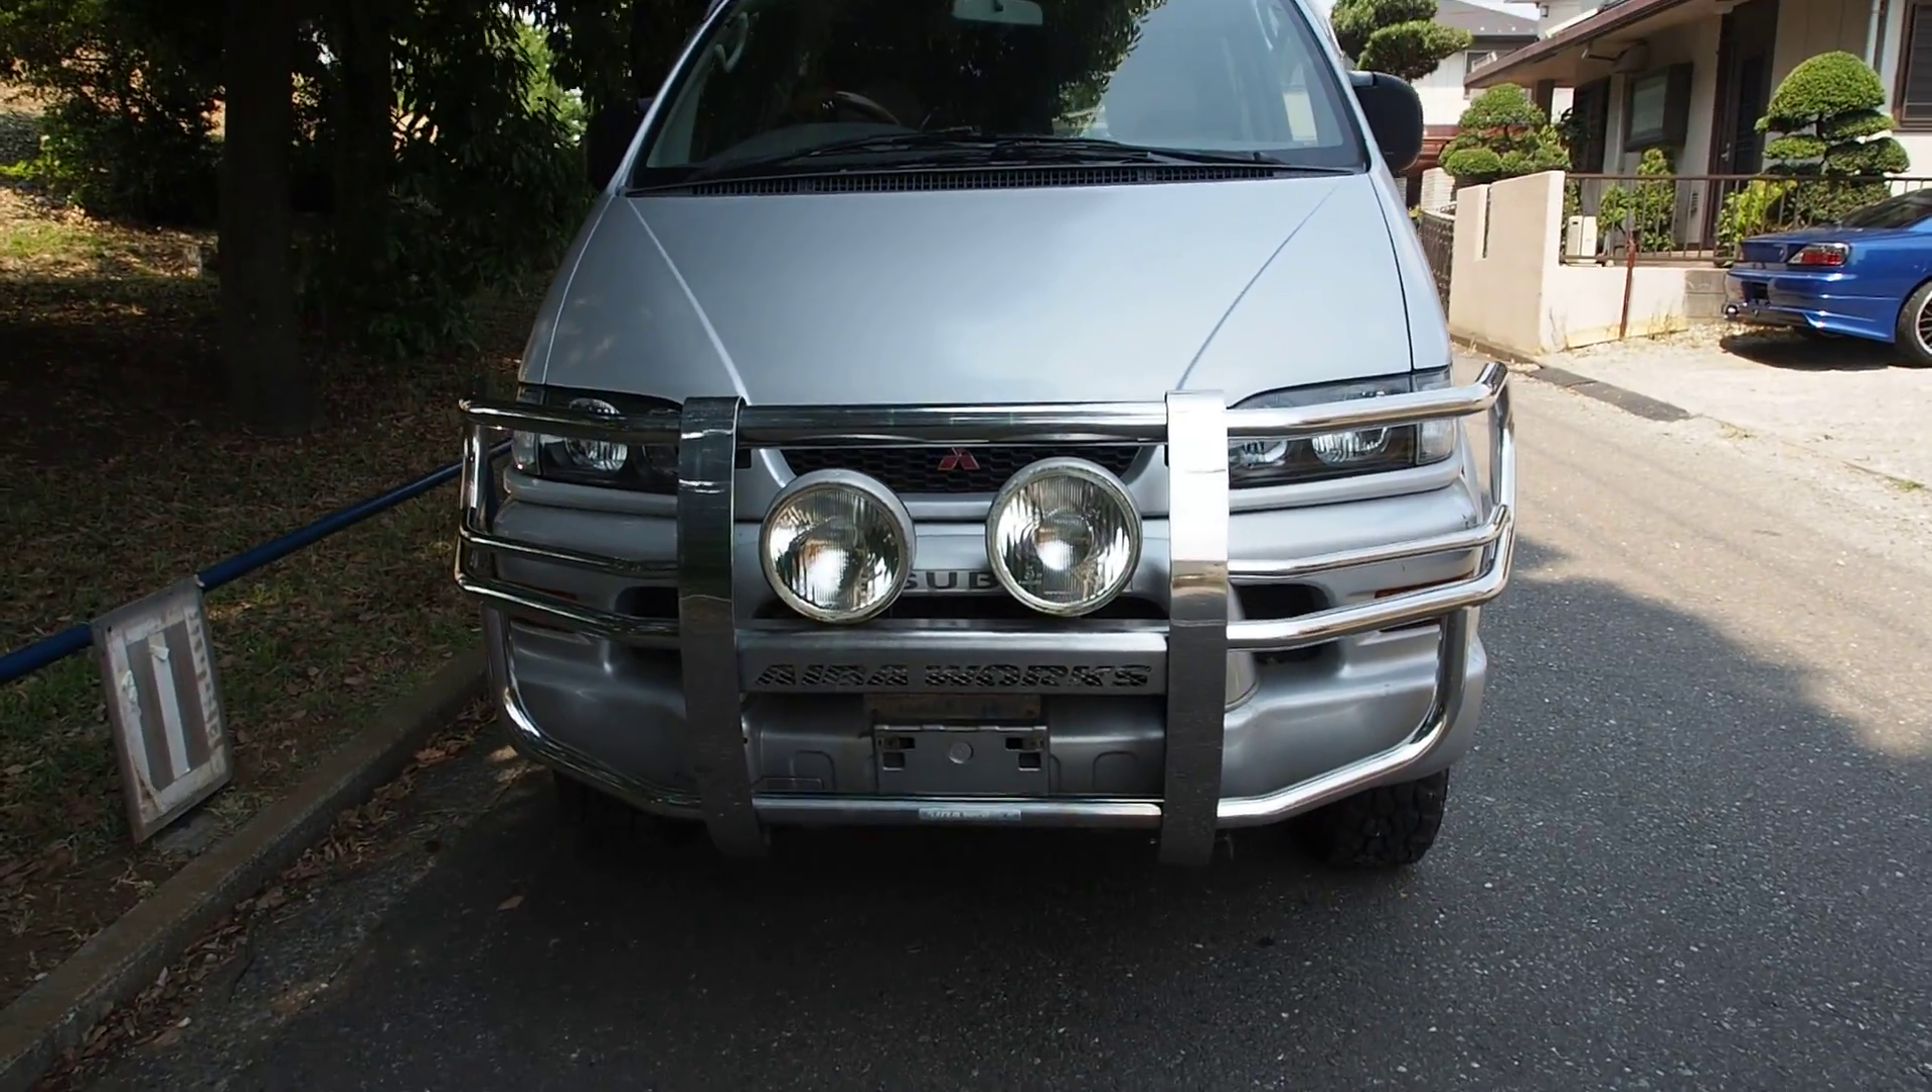Funny thing though the grill guard kind of gets right in the way of your headlights.